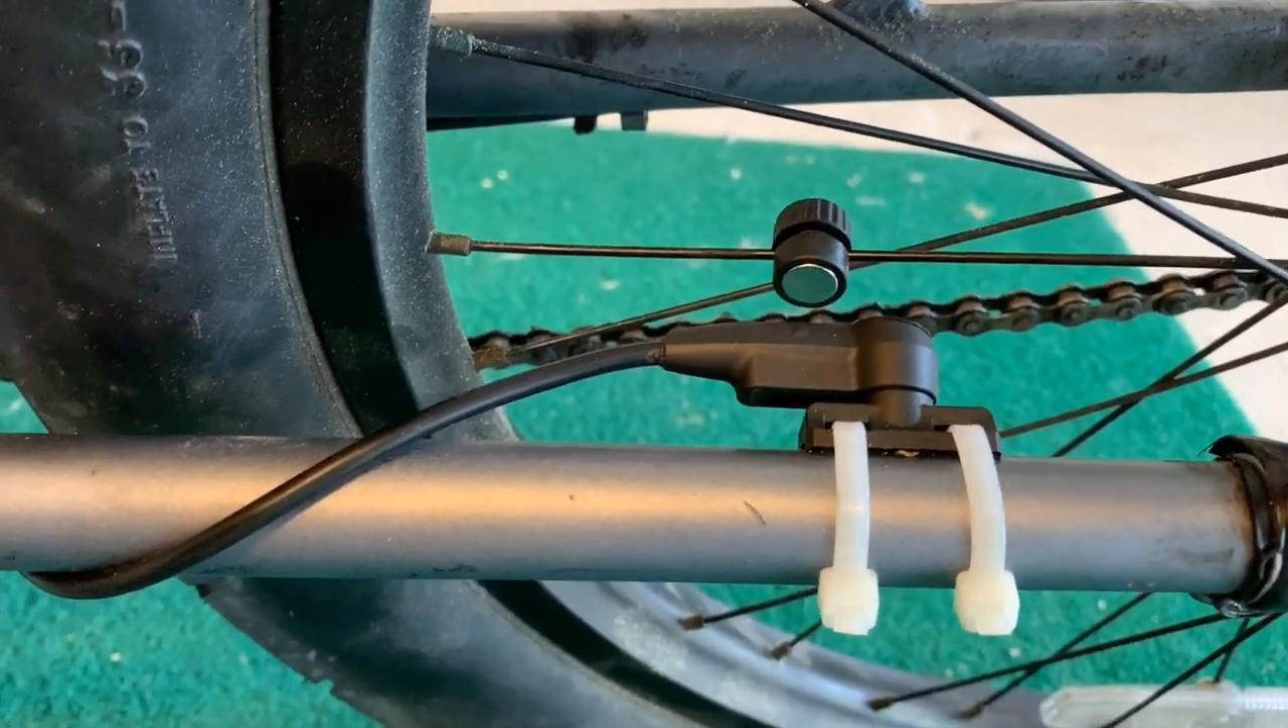So now here's a shot of the magnet lined up with the sensor and that's where you really want it to be.